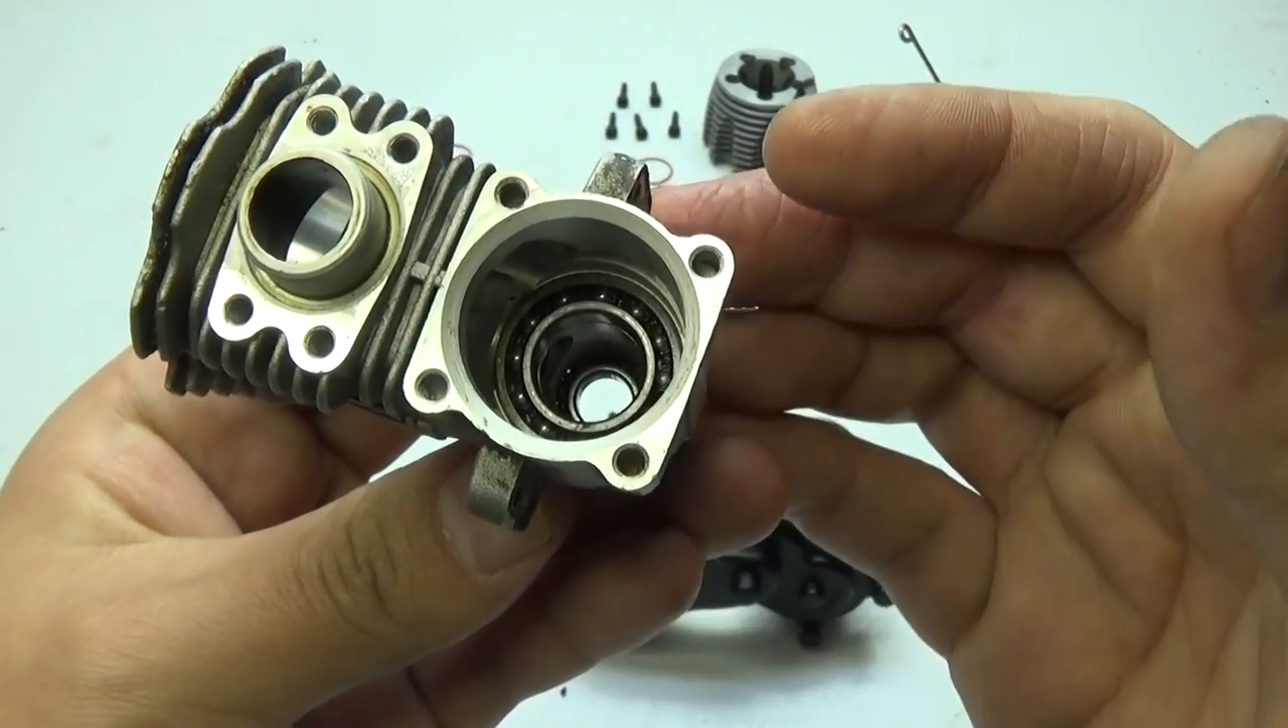The only thing I didn't do was remove the bearings that are inside of the block.